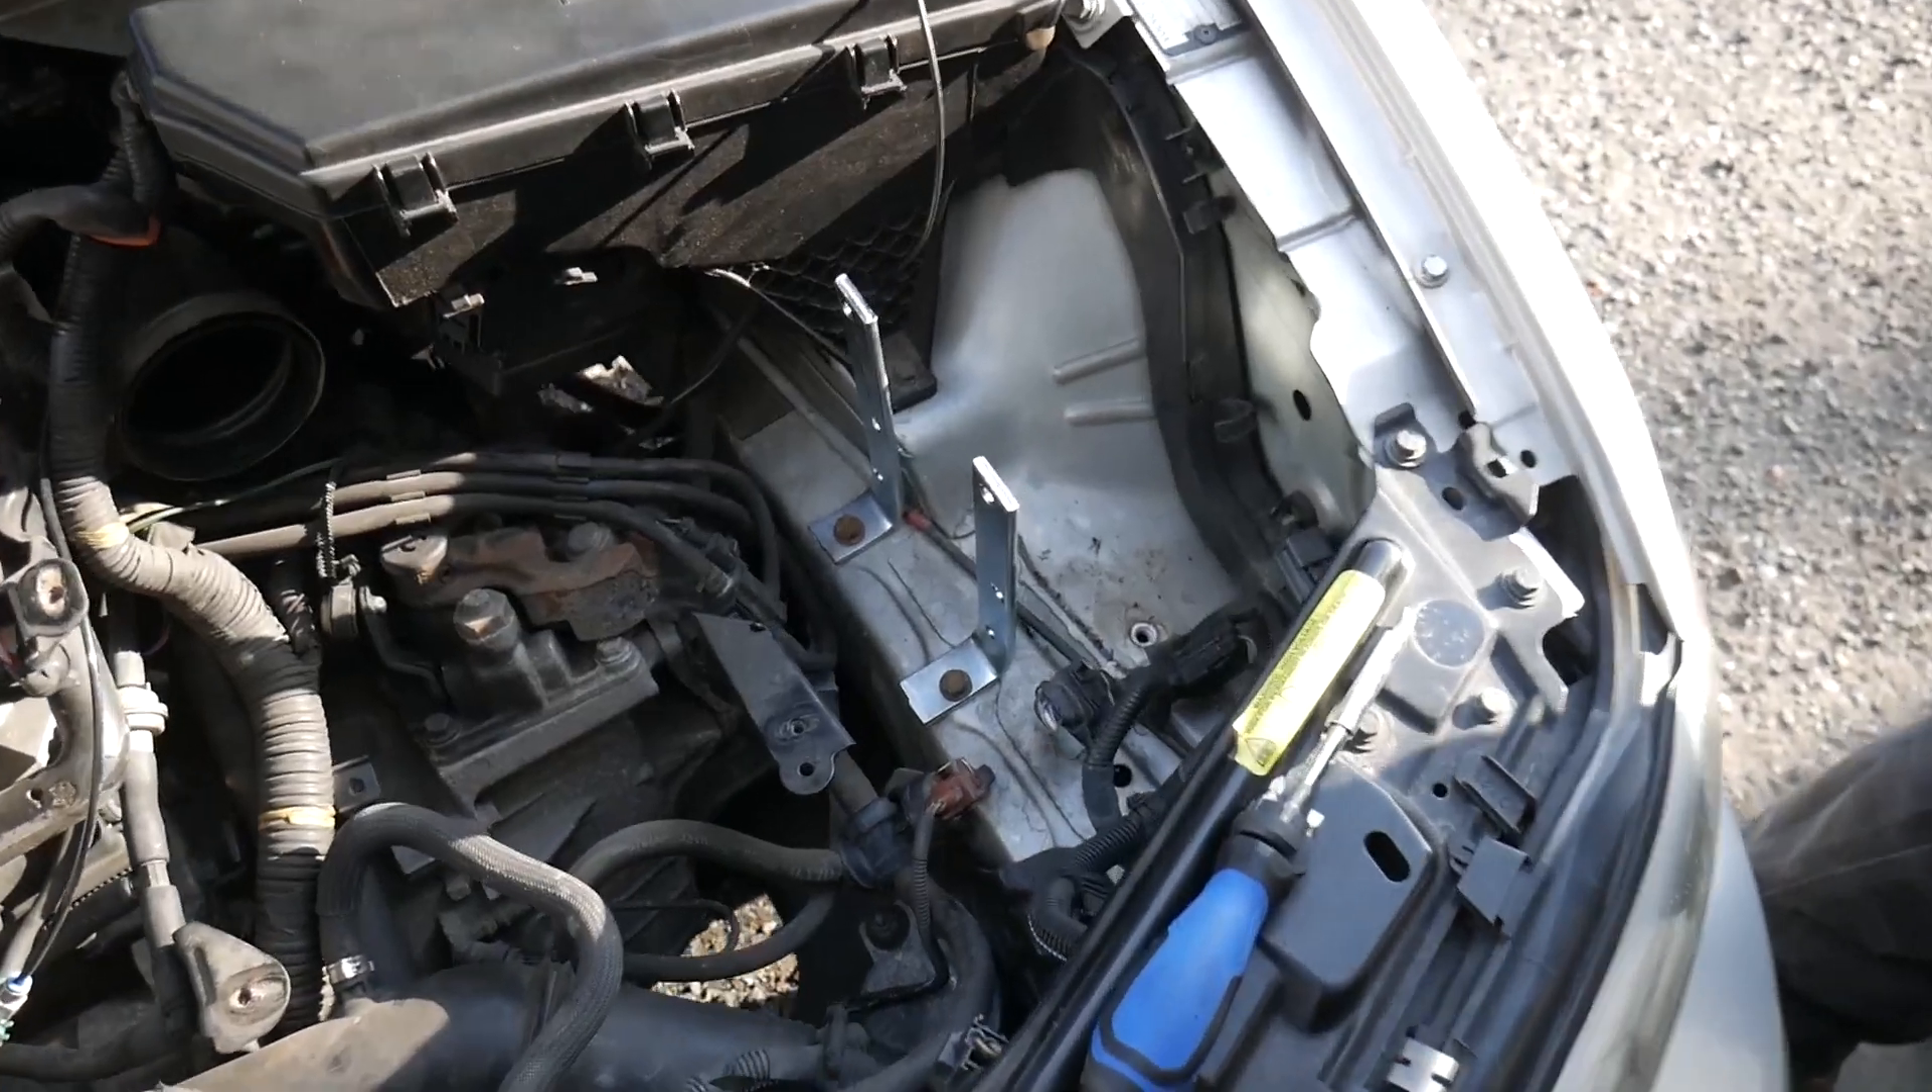So we have two of the brackets in the tank's going to go on this side and we're going to see if the pump will fit on this side.